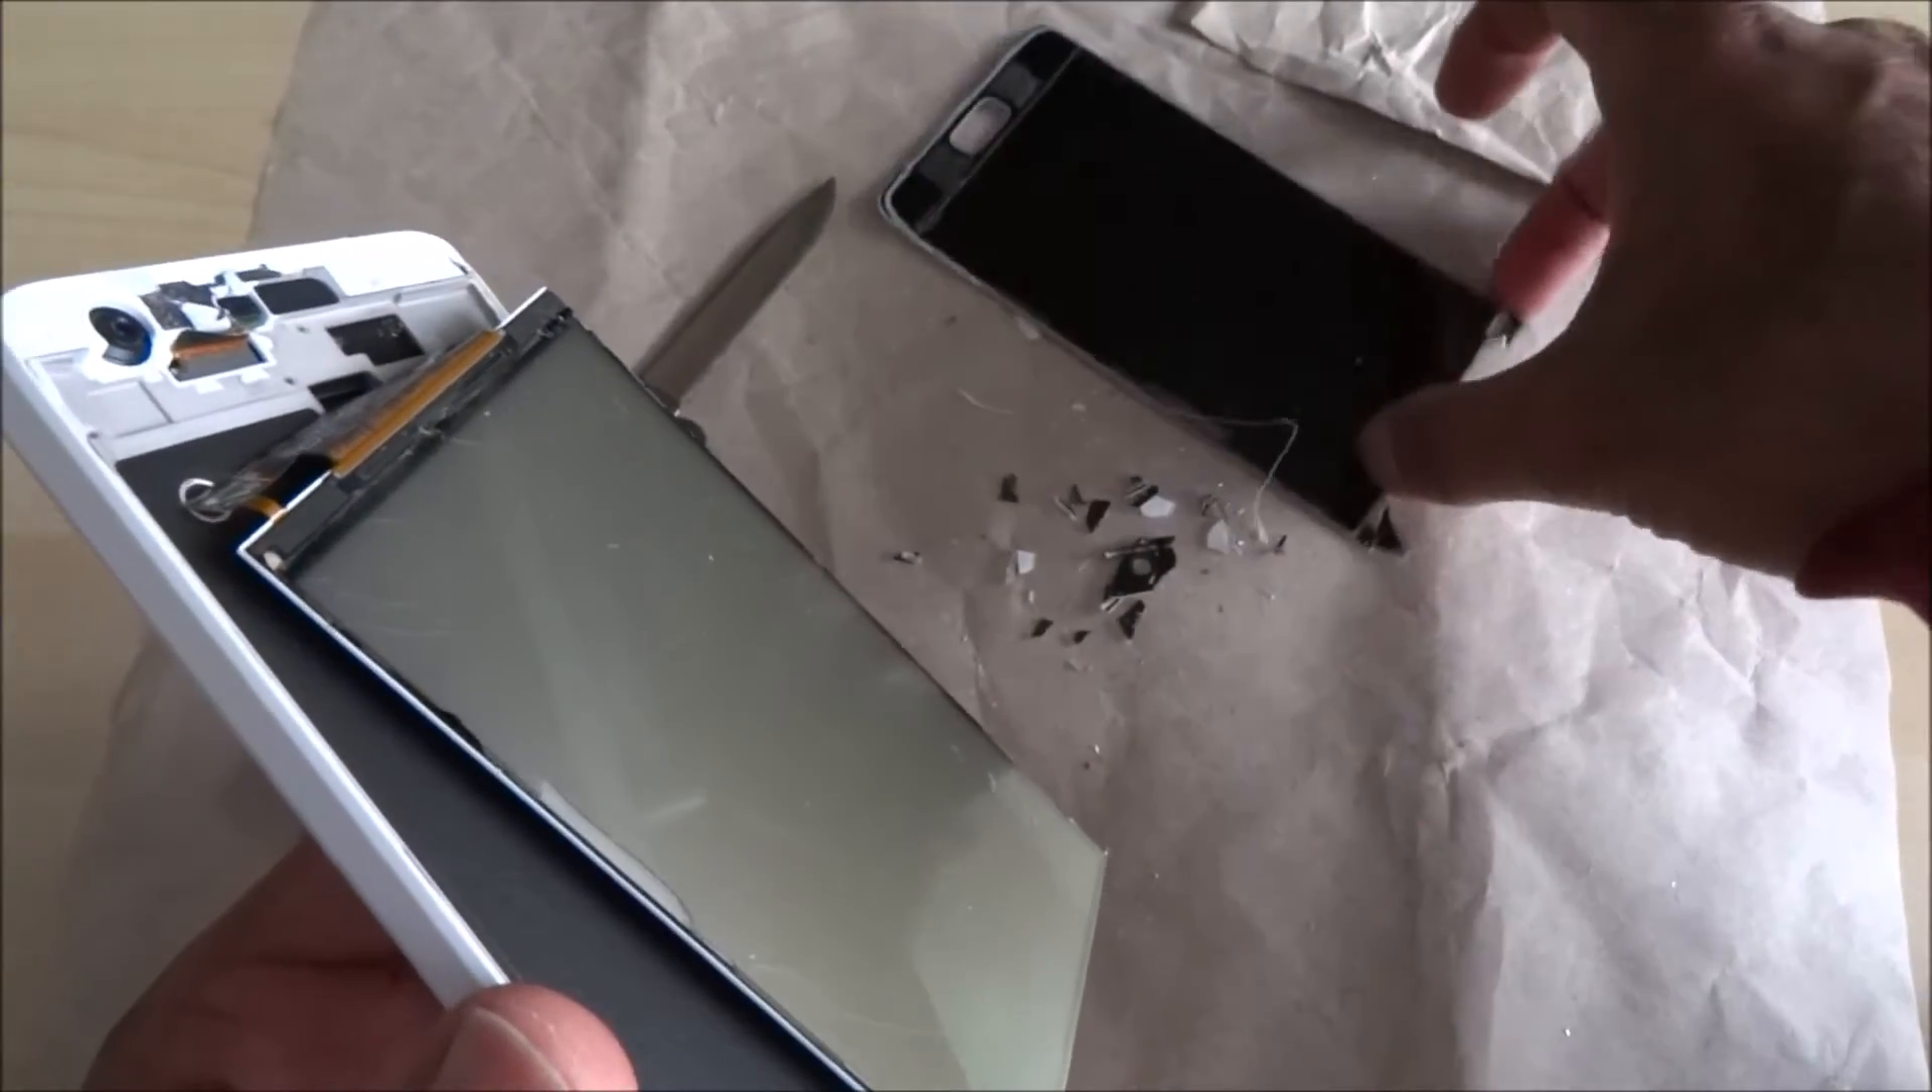Okay so I've managed to get the actual glass panel off so it looks like I'll have to do a complete screen replacement on there.